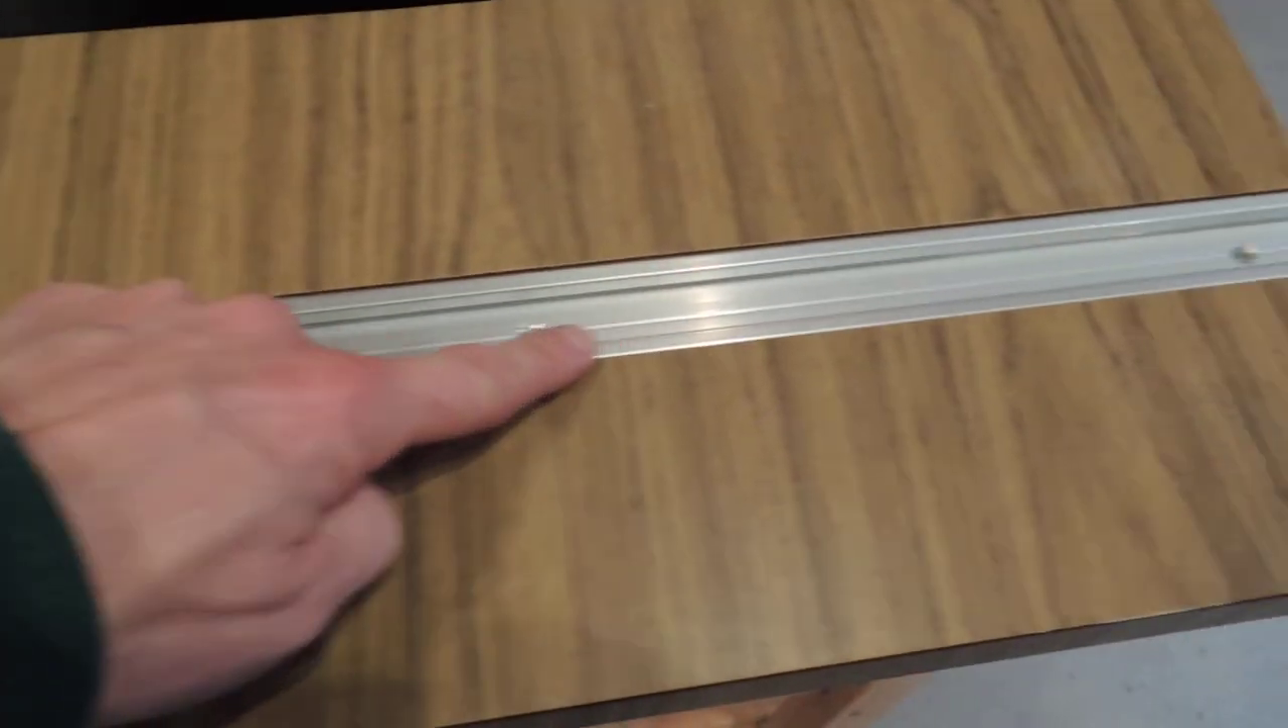We got this uh miter gauge um slot installed and it's just screwed into place.